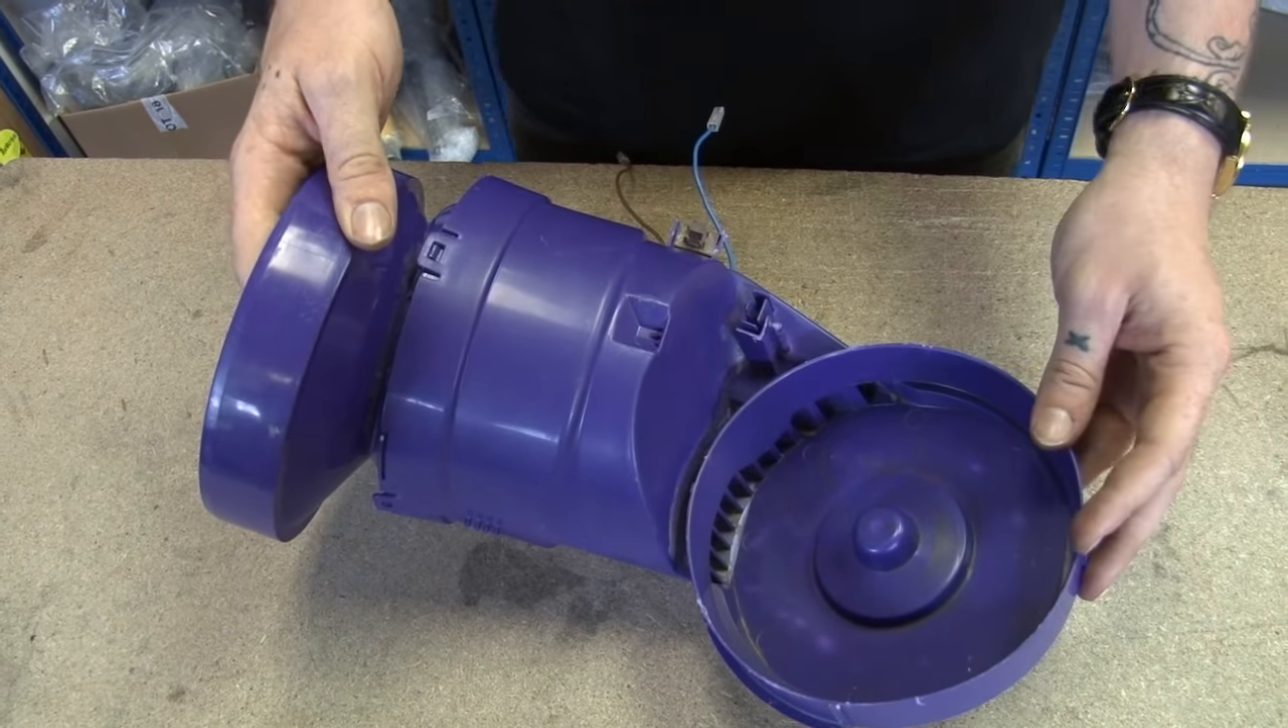OK, and that is my motor assembly reassembled.